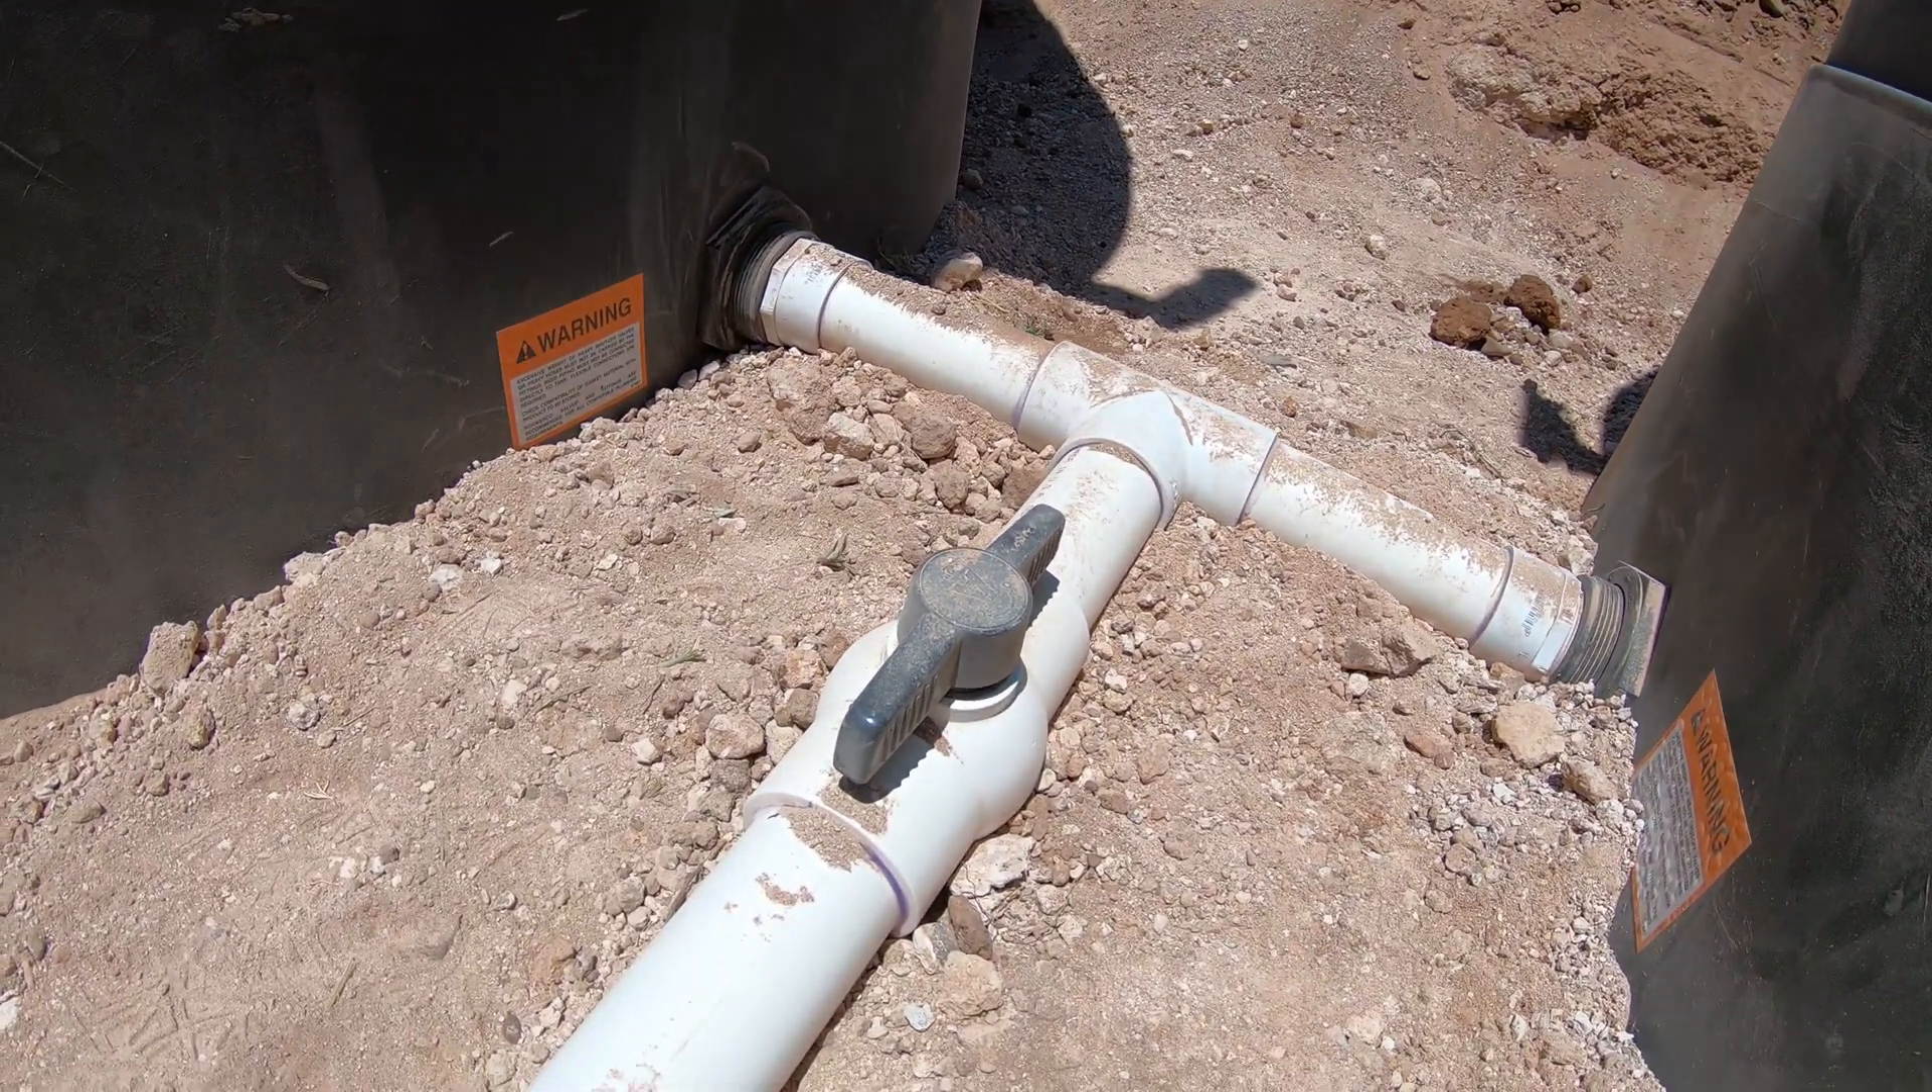The other thing I have to do is I put a two inch T at both of the bottom of these barrels so they'll fill up evenly.